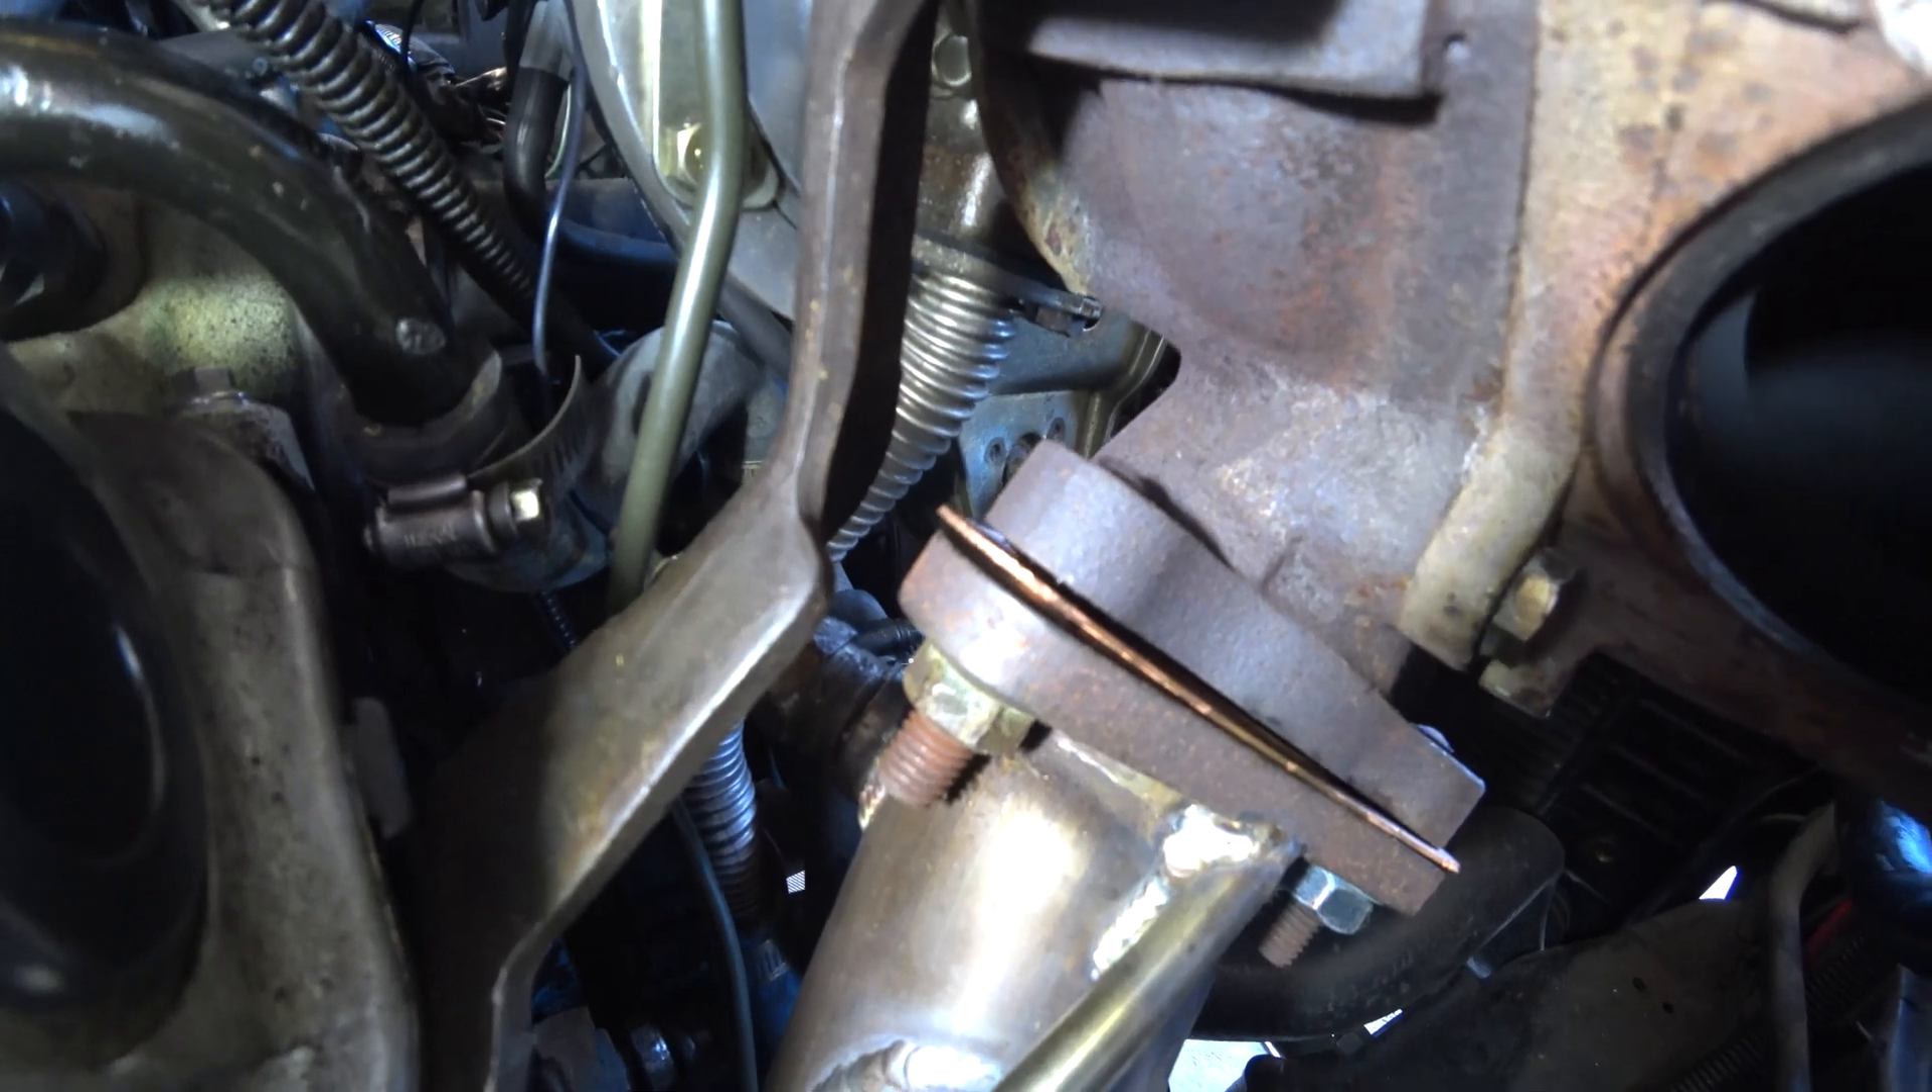You can see the gap at the base of the turbo.